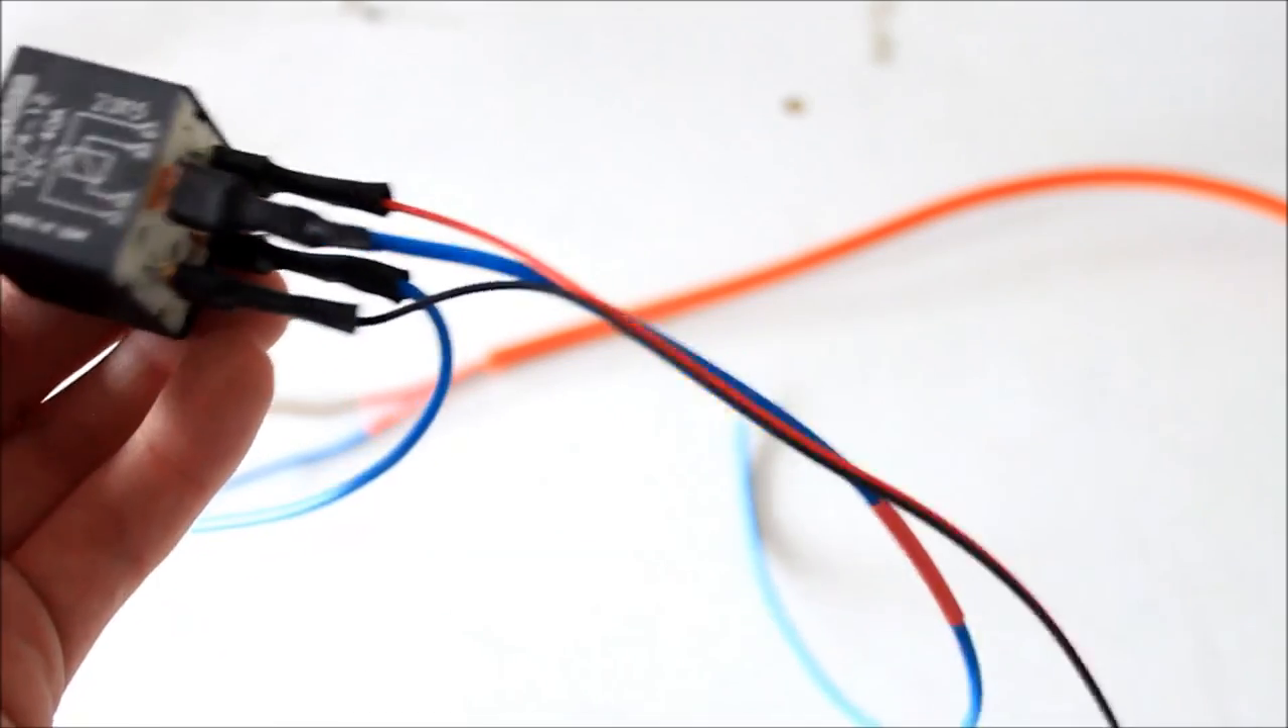Bueno, ya tenemos todo listo y conectado al relé, así que ahora pasaremos a conectar todo esto a nuestra impresora.